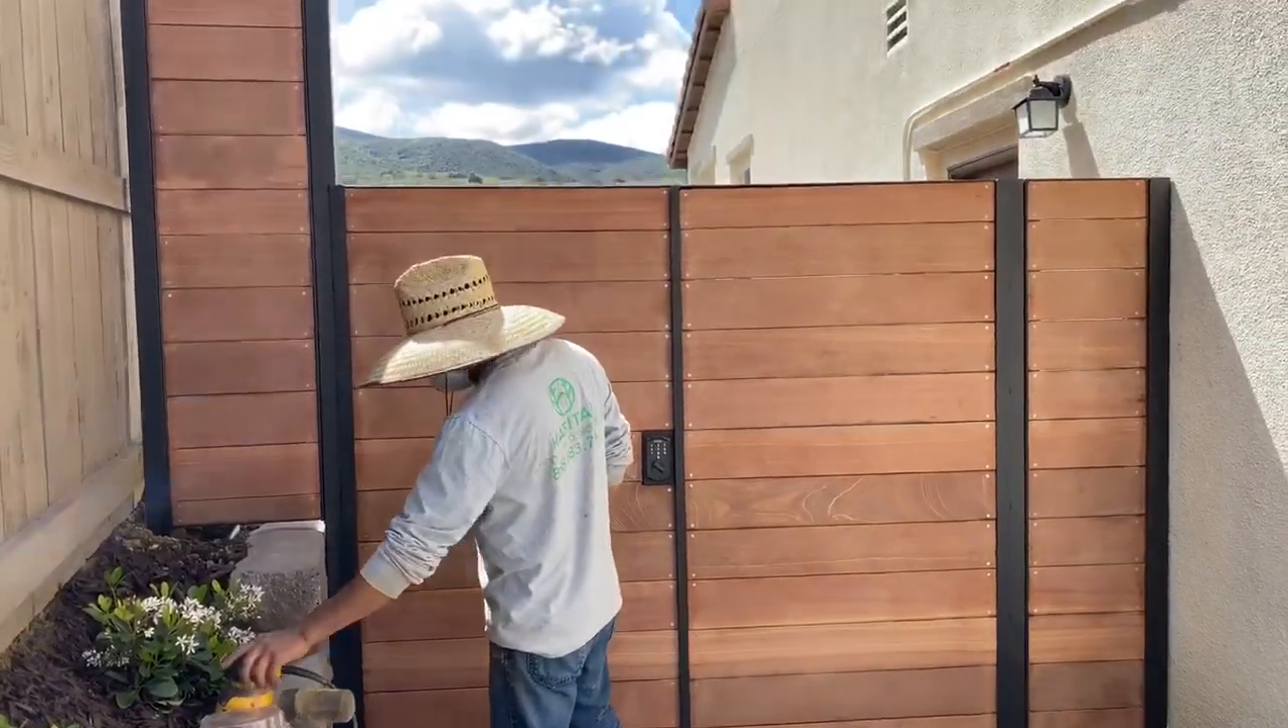Ya quedó concluido la instalación de la madera en las puertas.